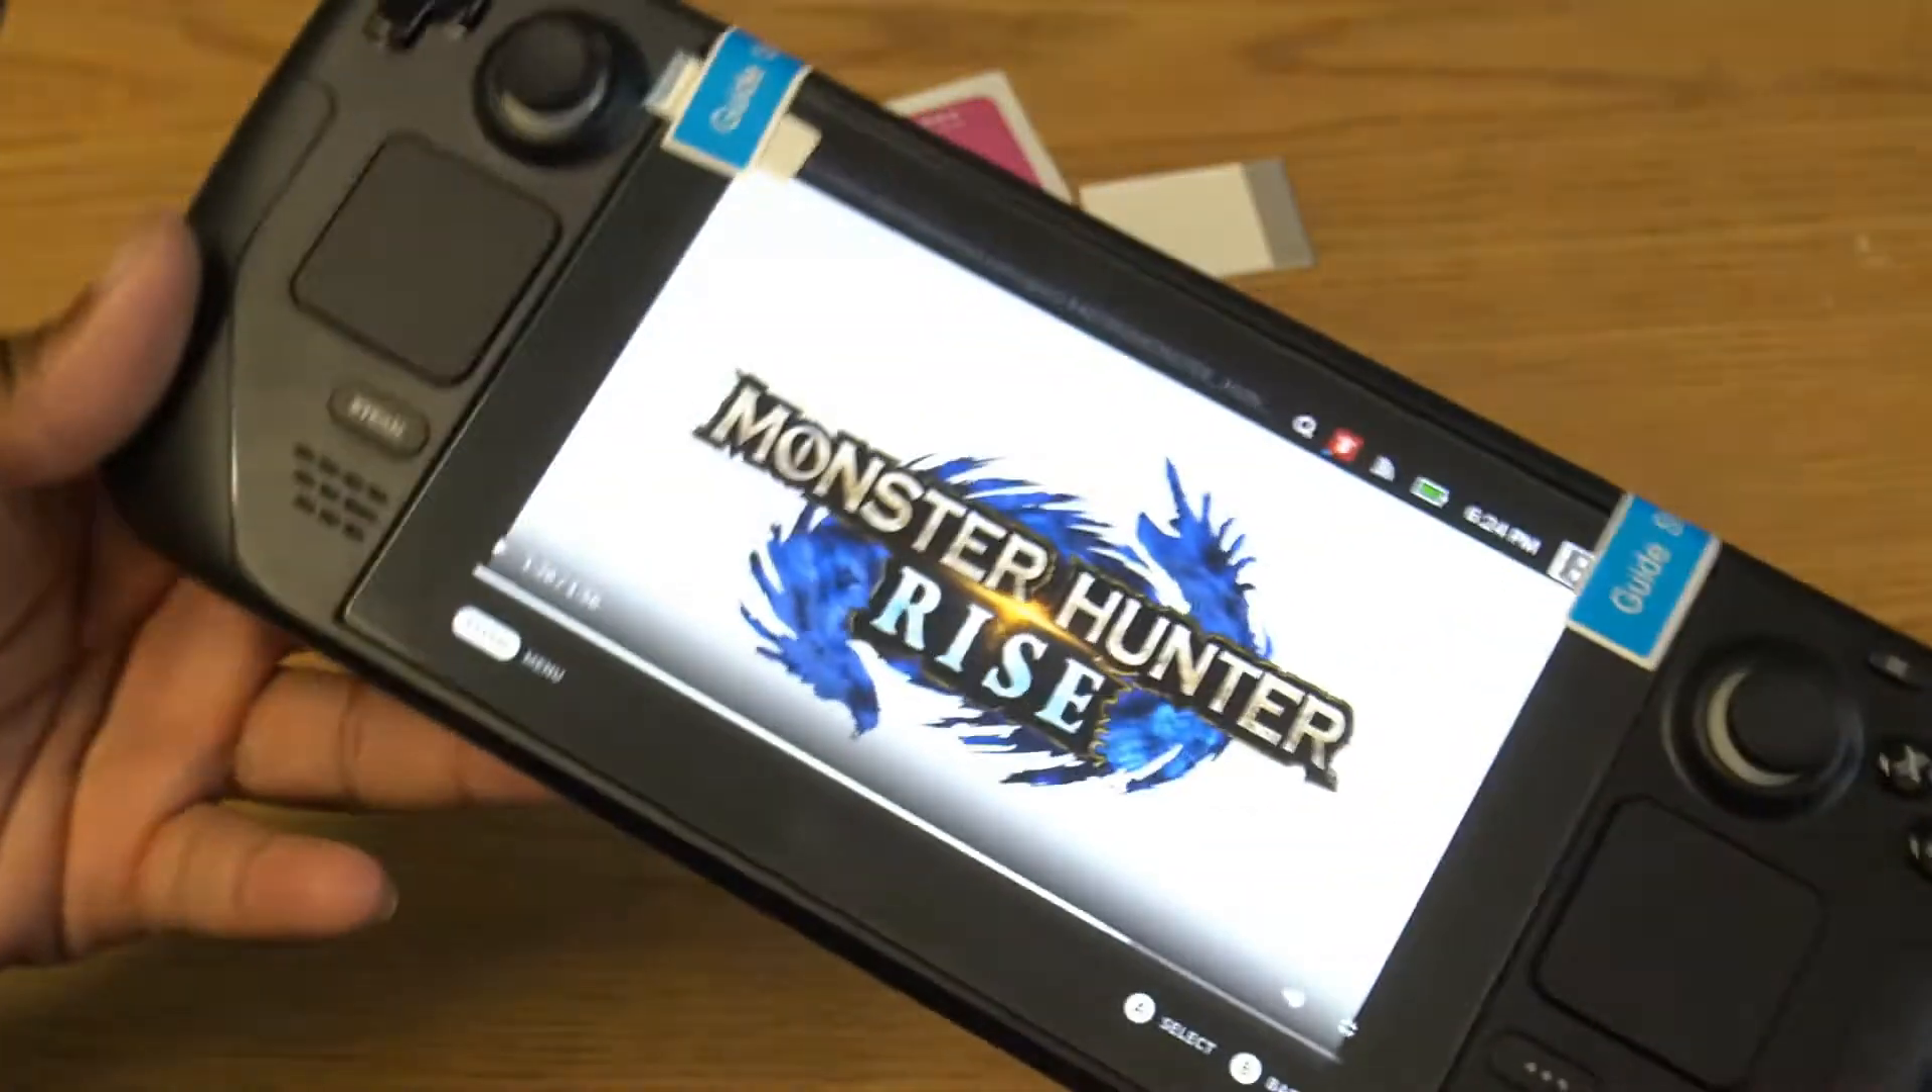Yep got my guide stickers all set up.